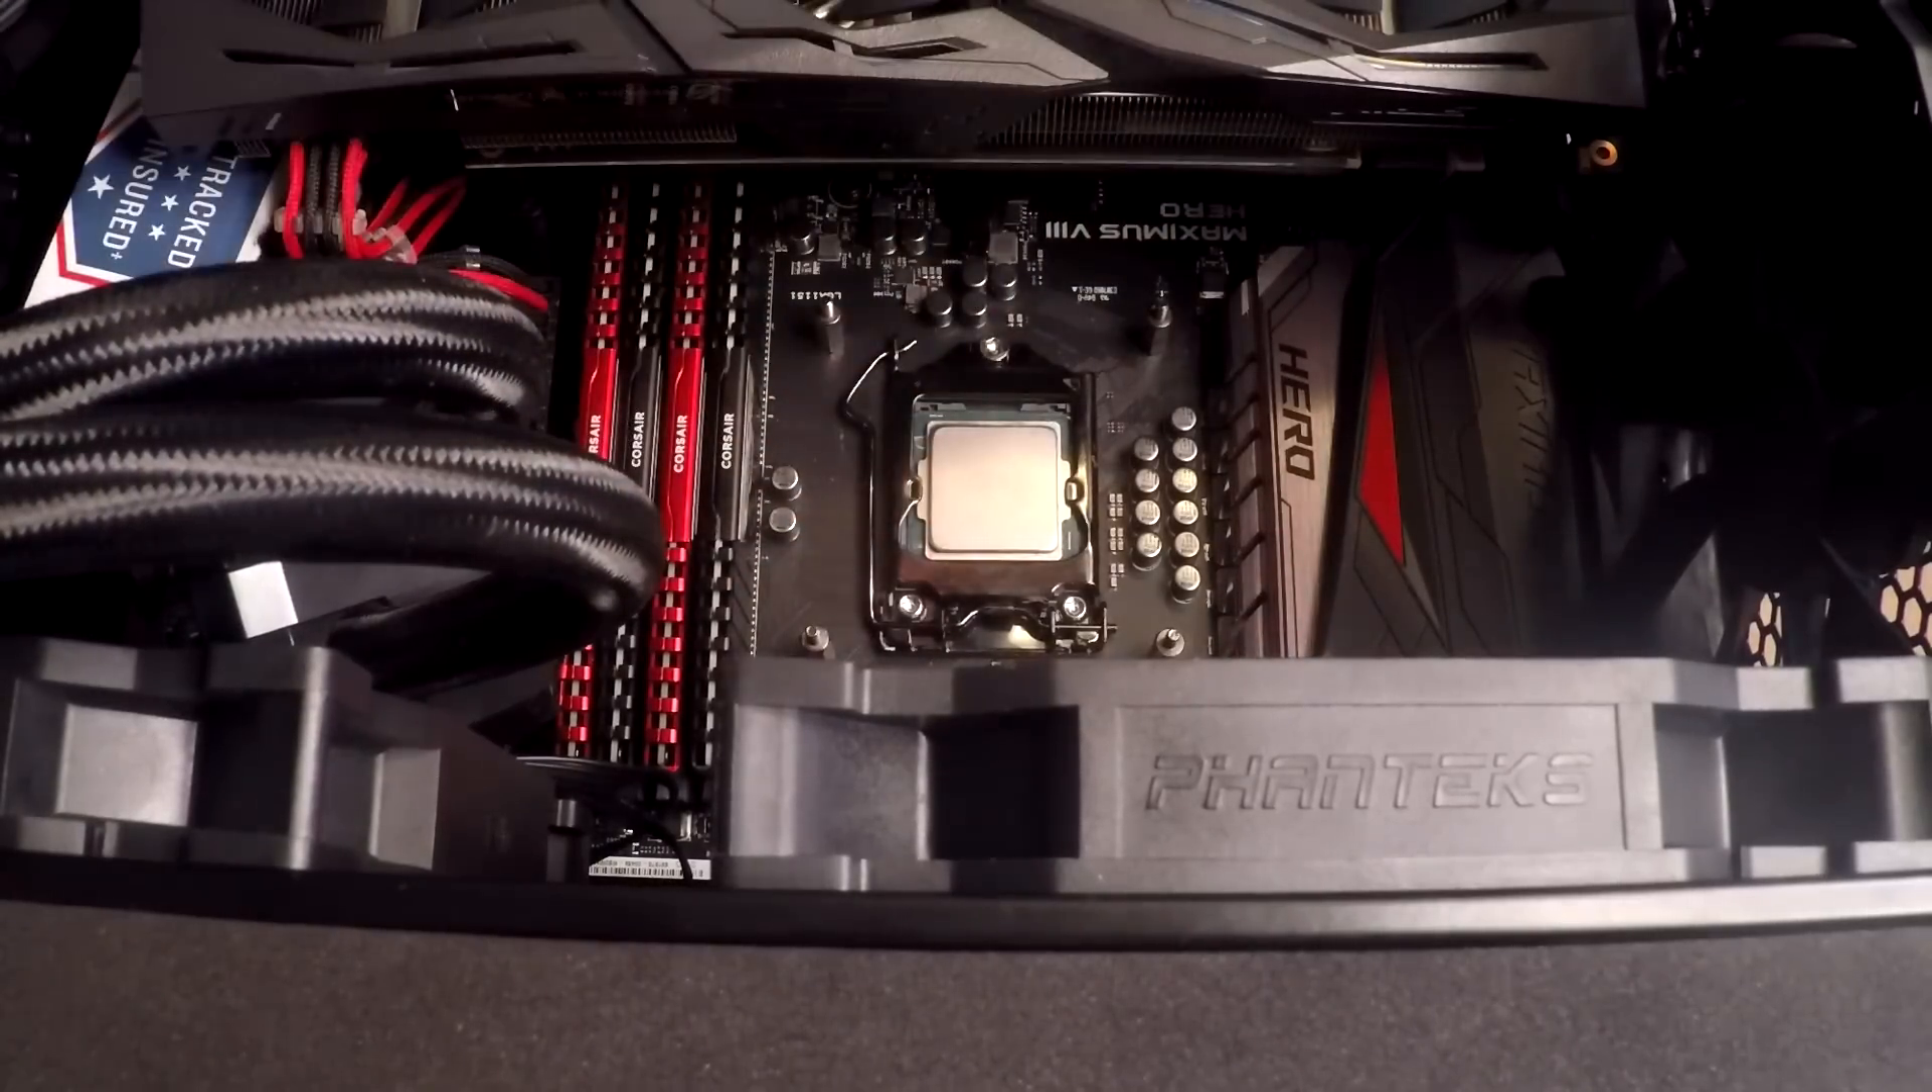So we've got the CPU back in the socket now and we're just going to put some Arctic Silver 5 on it.